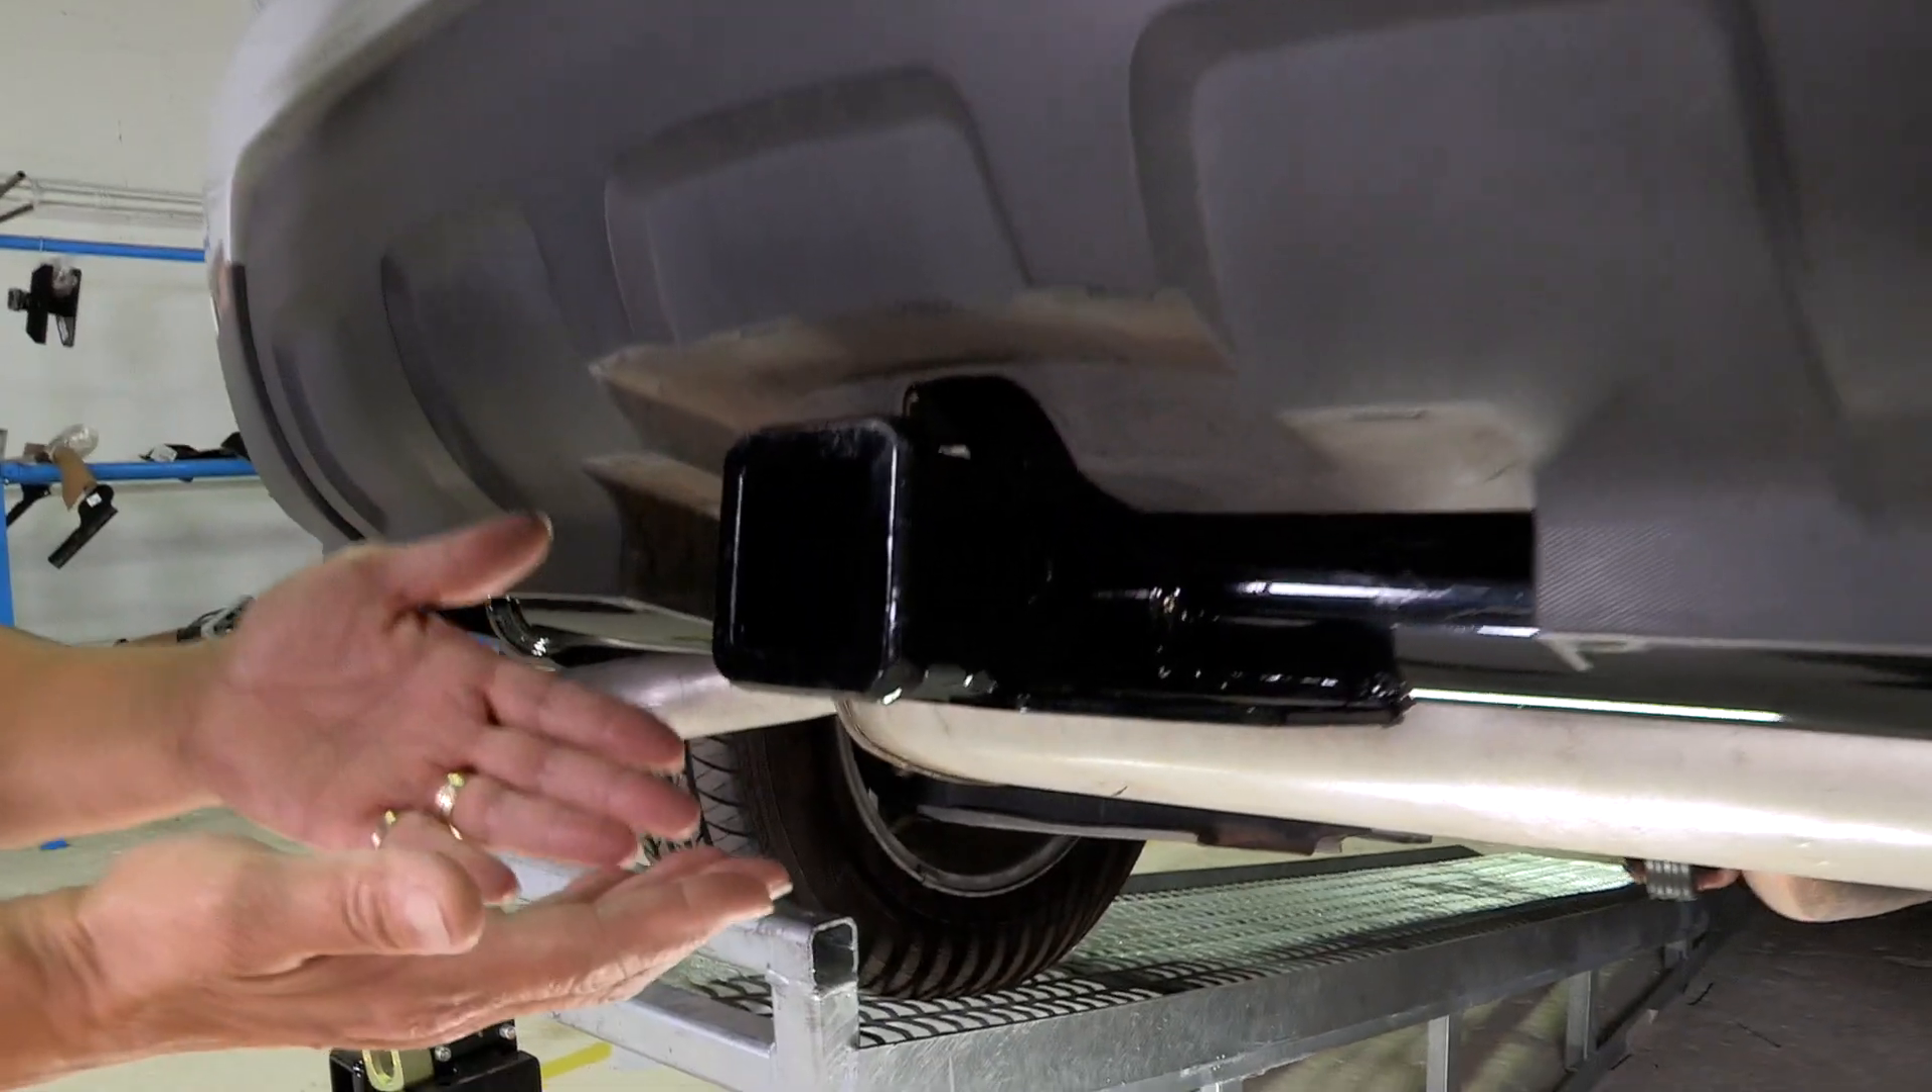So now we're finished with our hitch.